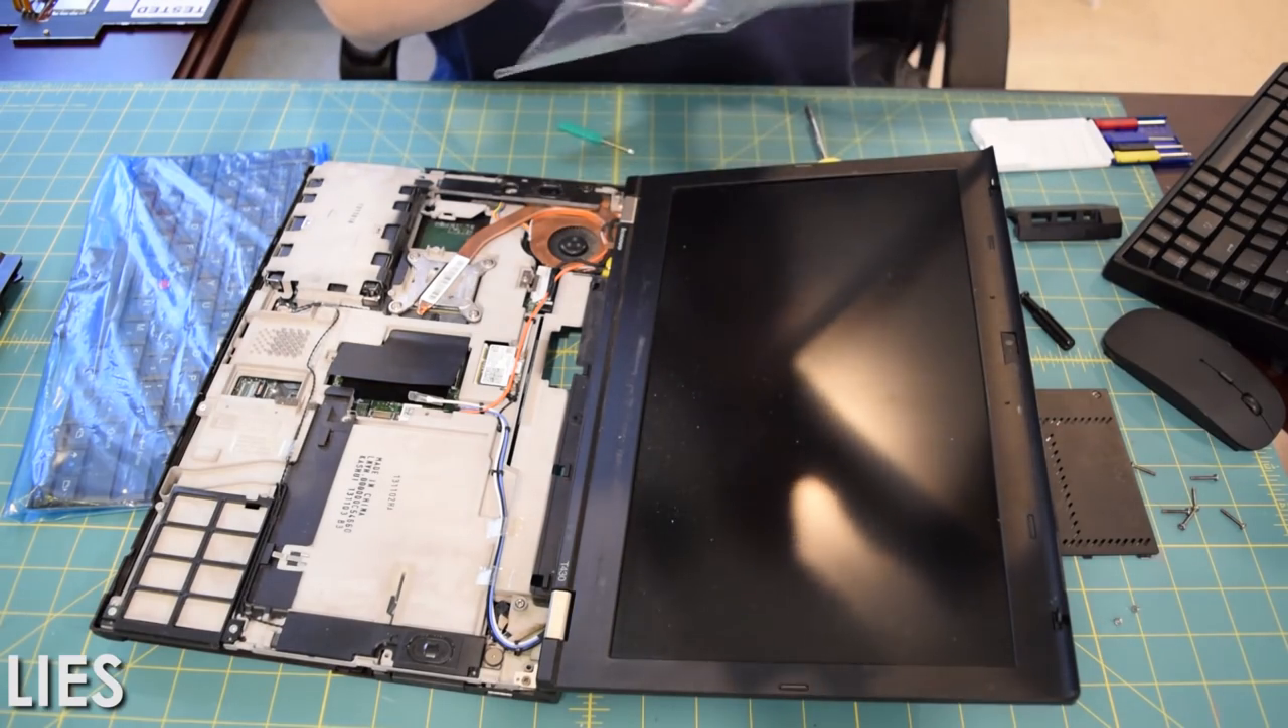So as you guys can see, the old palm rest has been removed.